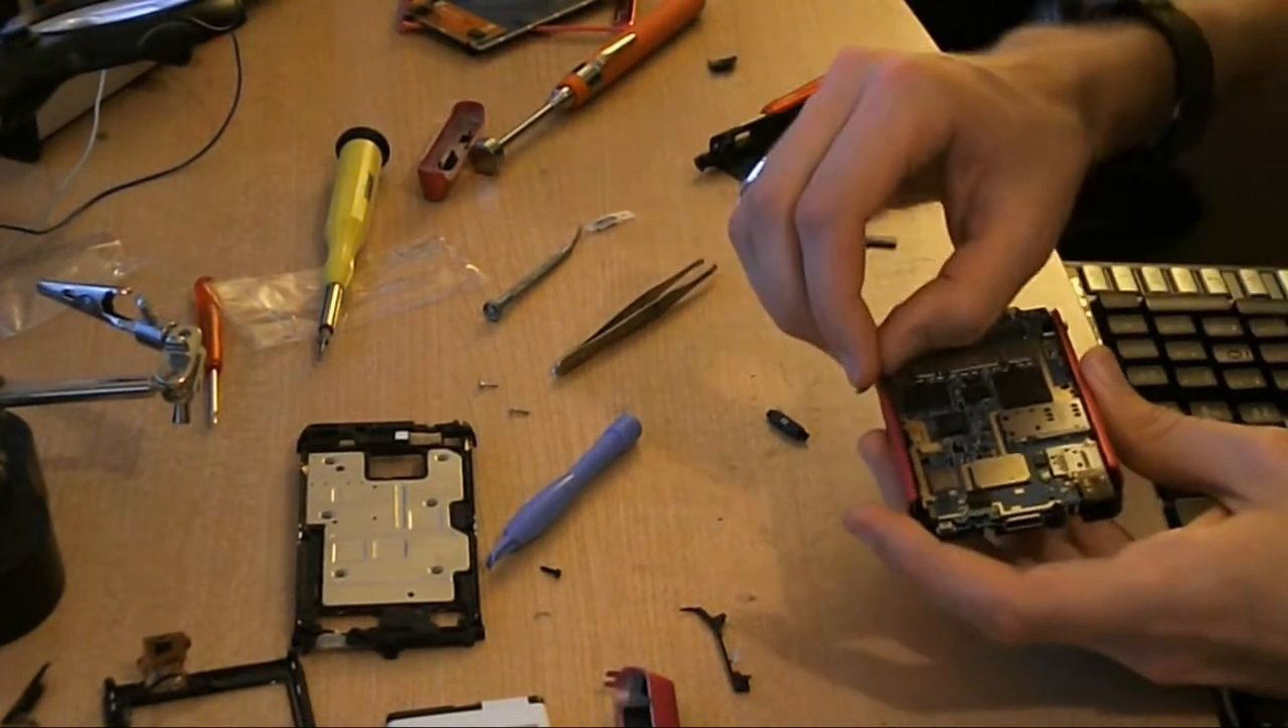Right, I've managed to get the motherboard in place now.